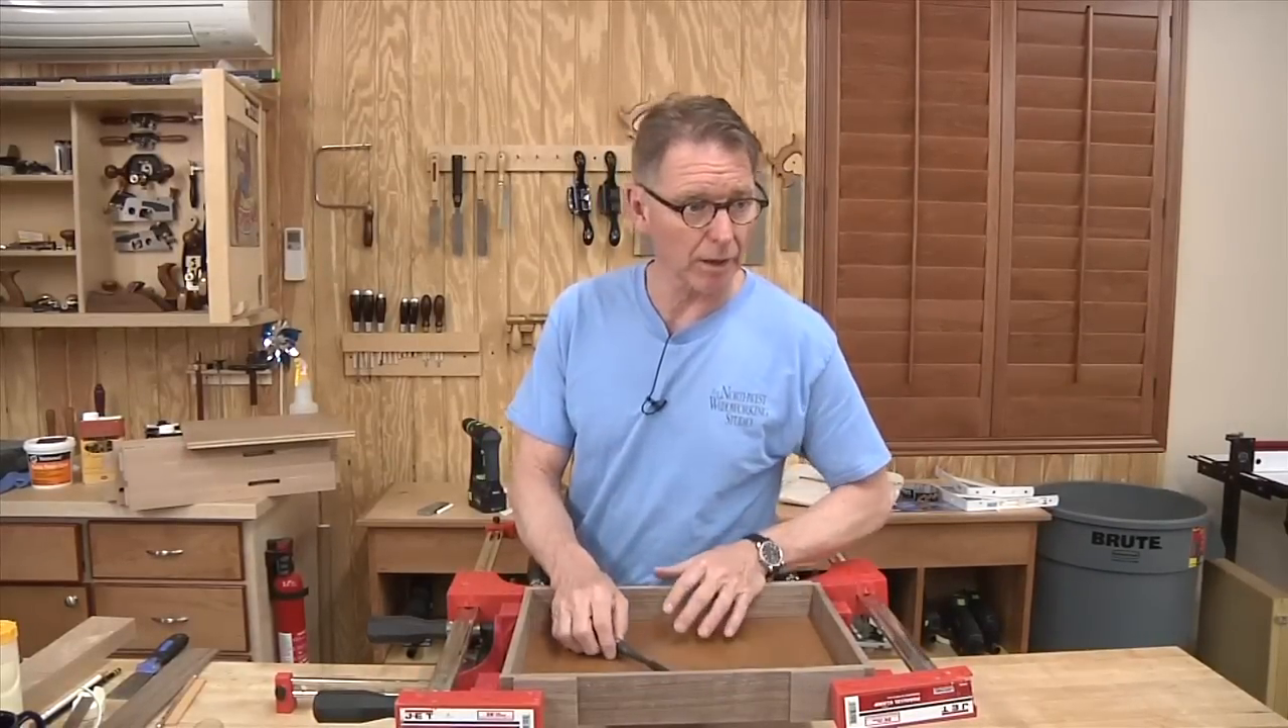So we've got the box glued up.